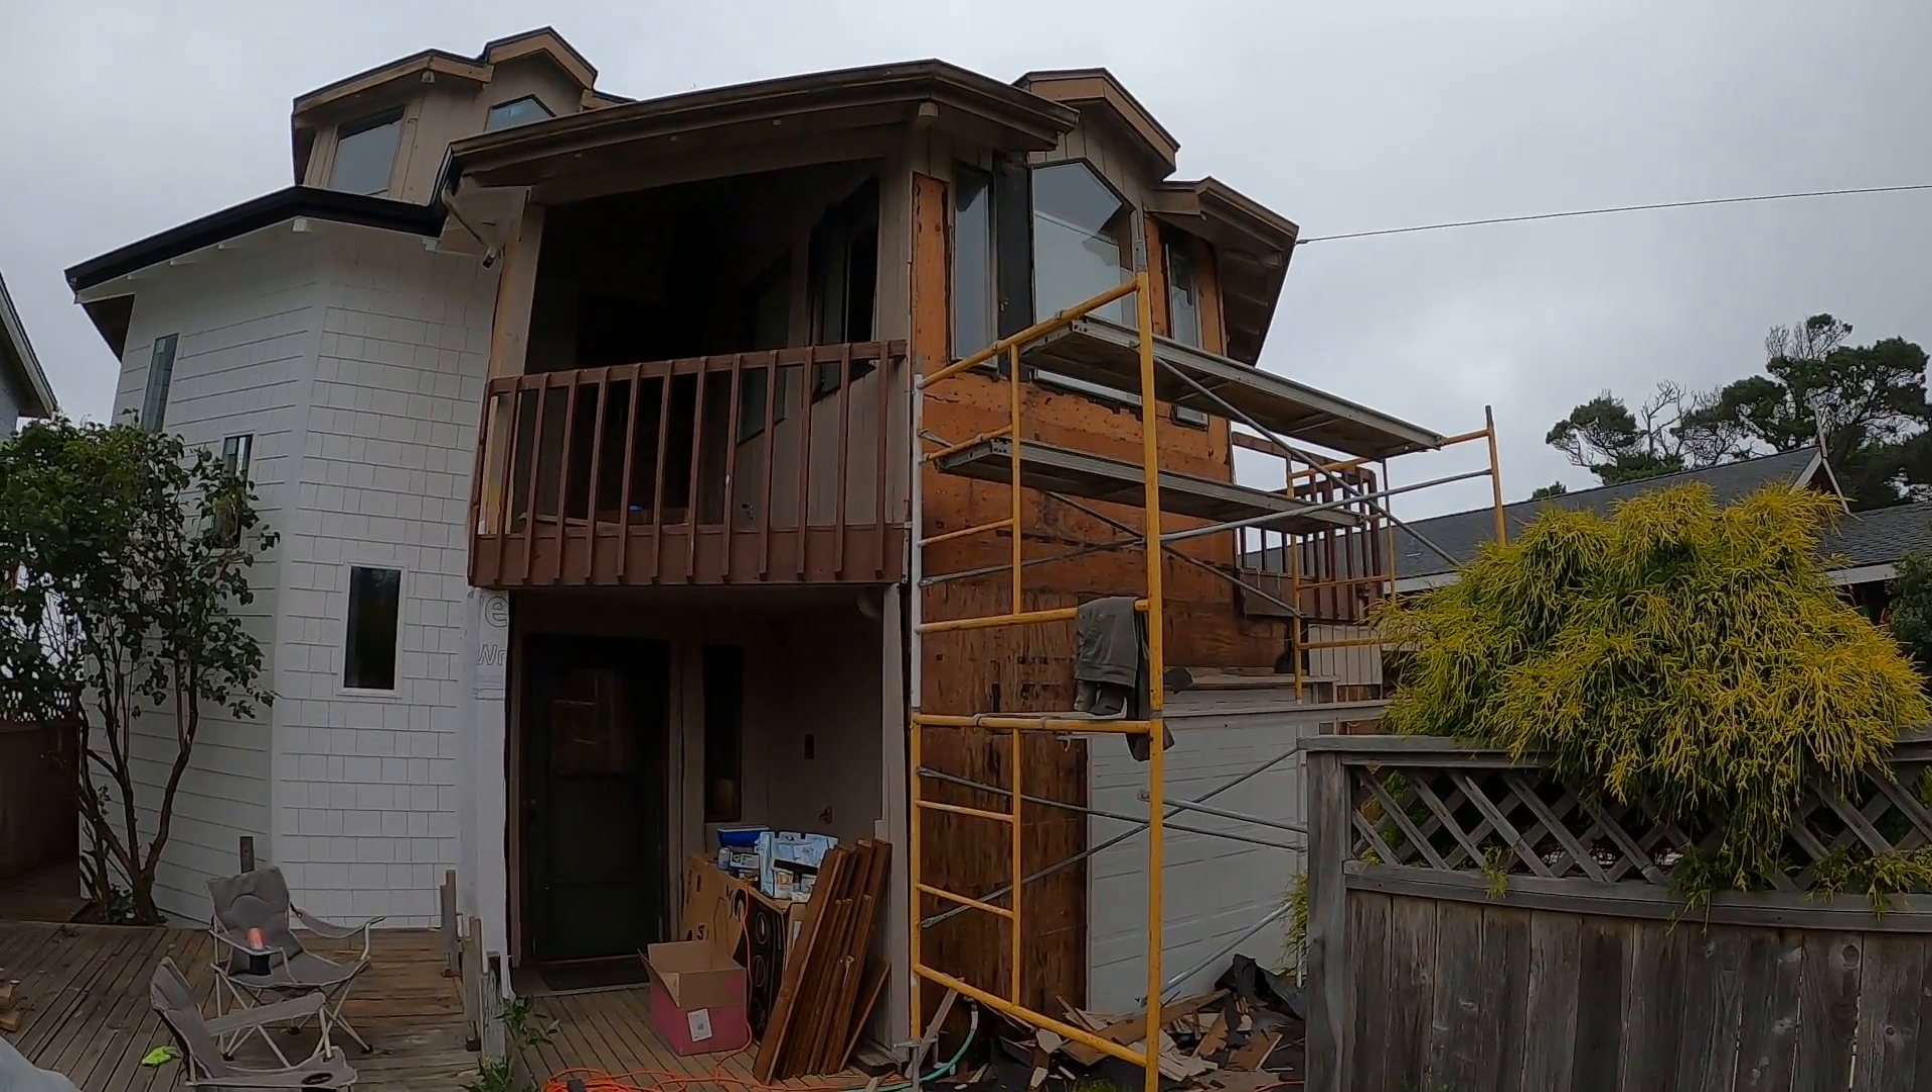We tore off almost all the siding off this front part.